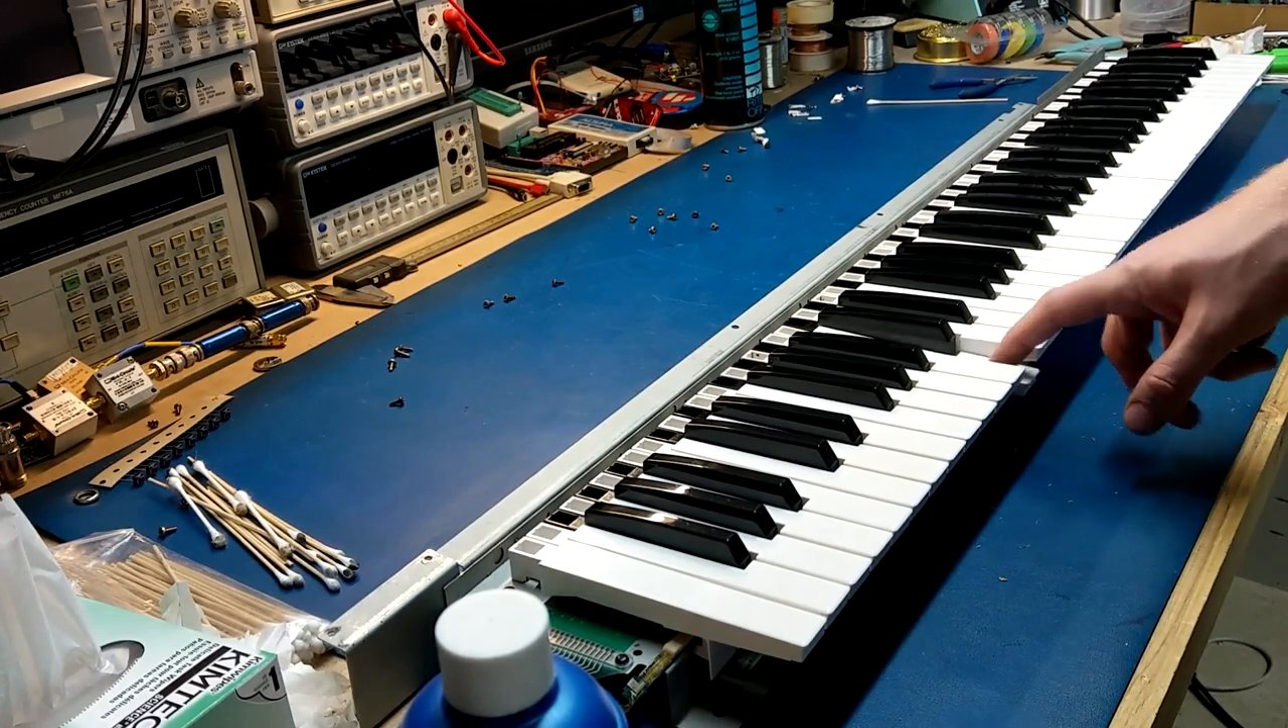Alright, I've got it all back together. All 76 keys back in the frame for the keyboard.